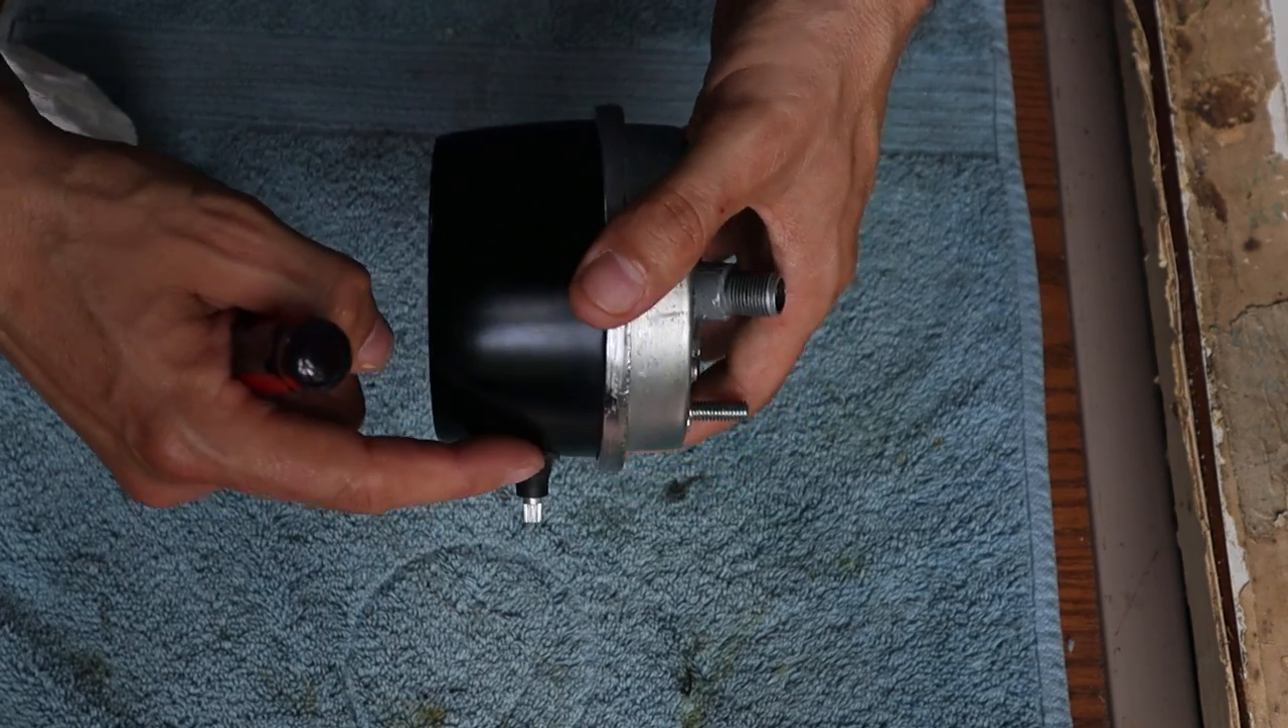Obviously the two halves are together now.